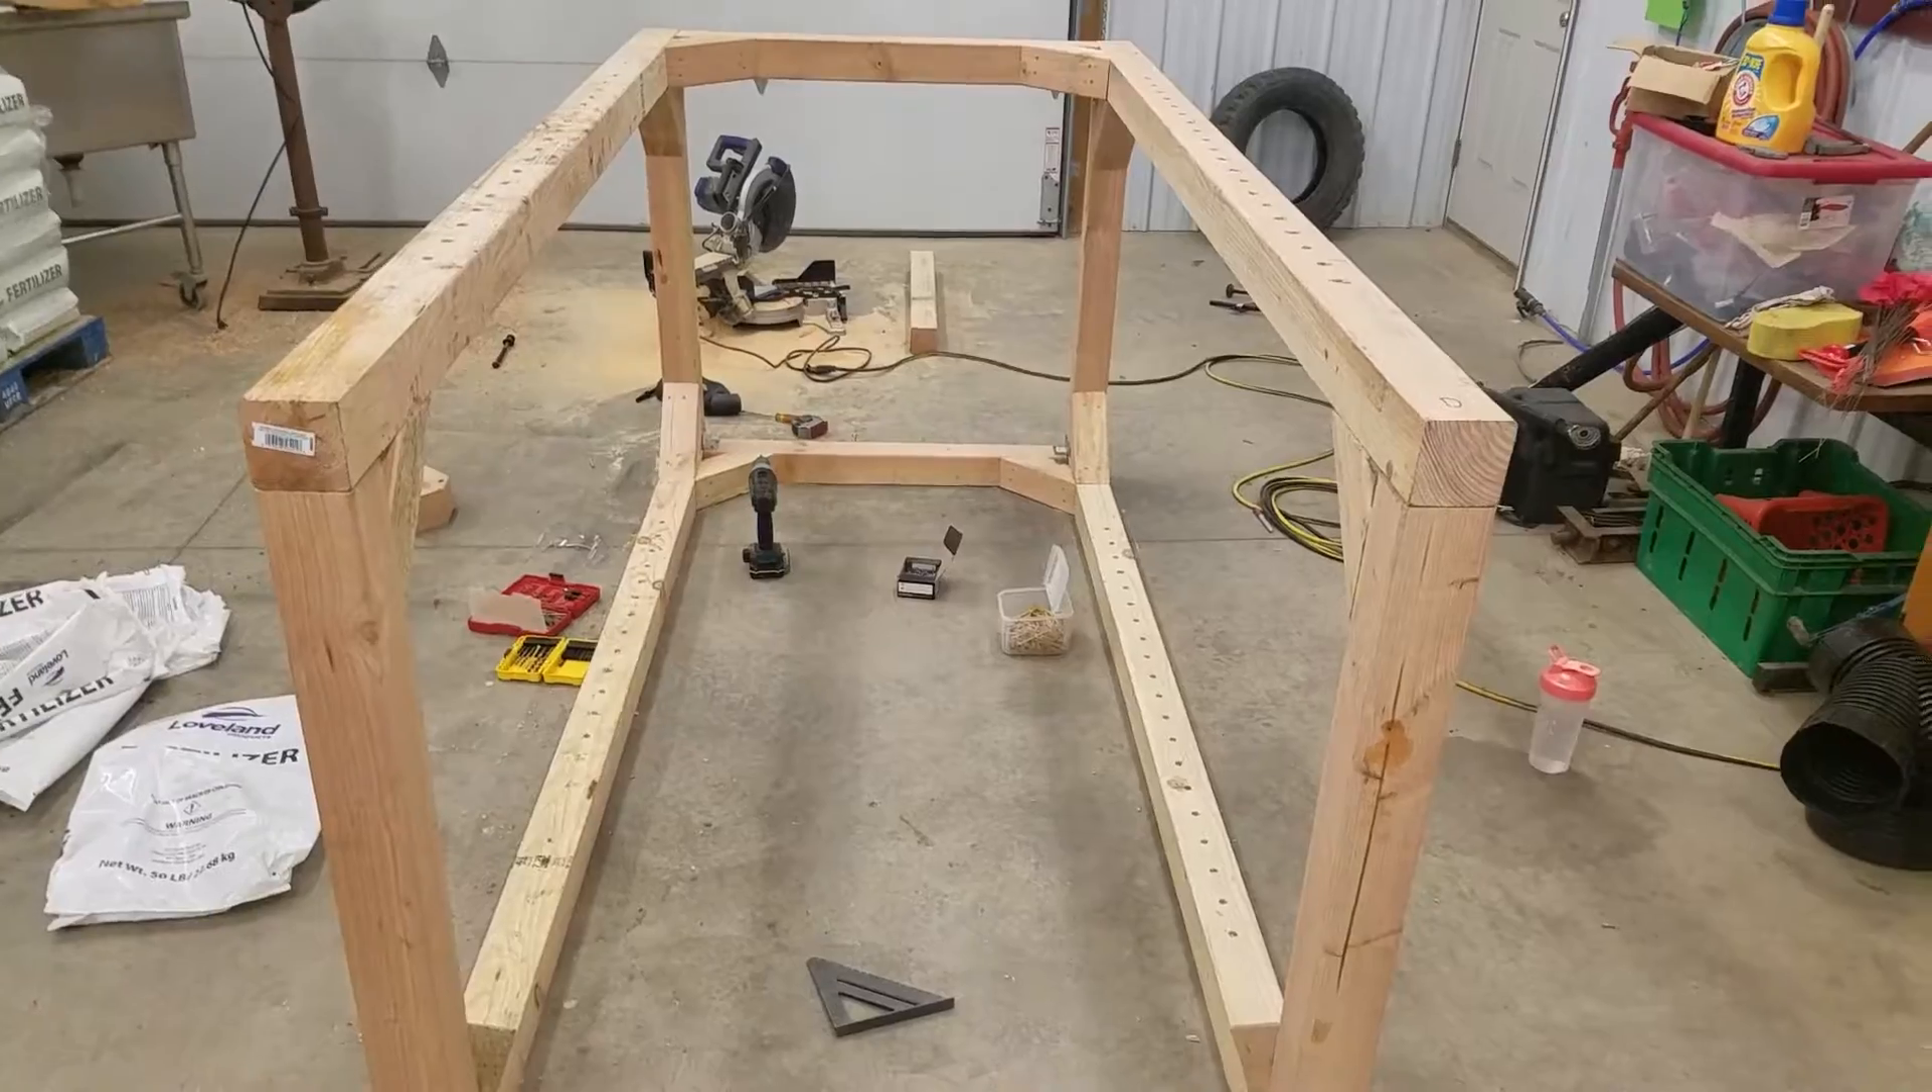So I've got the cross beams in place like this, like that.